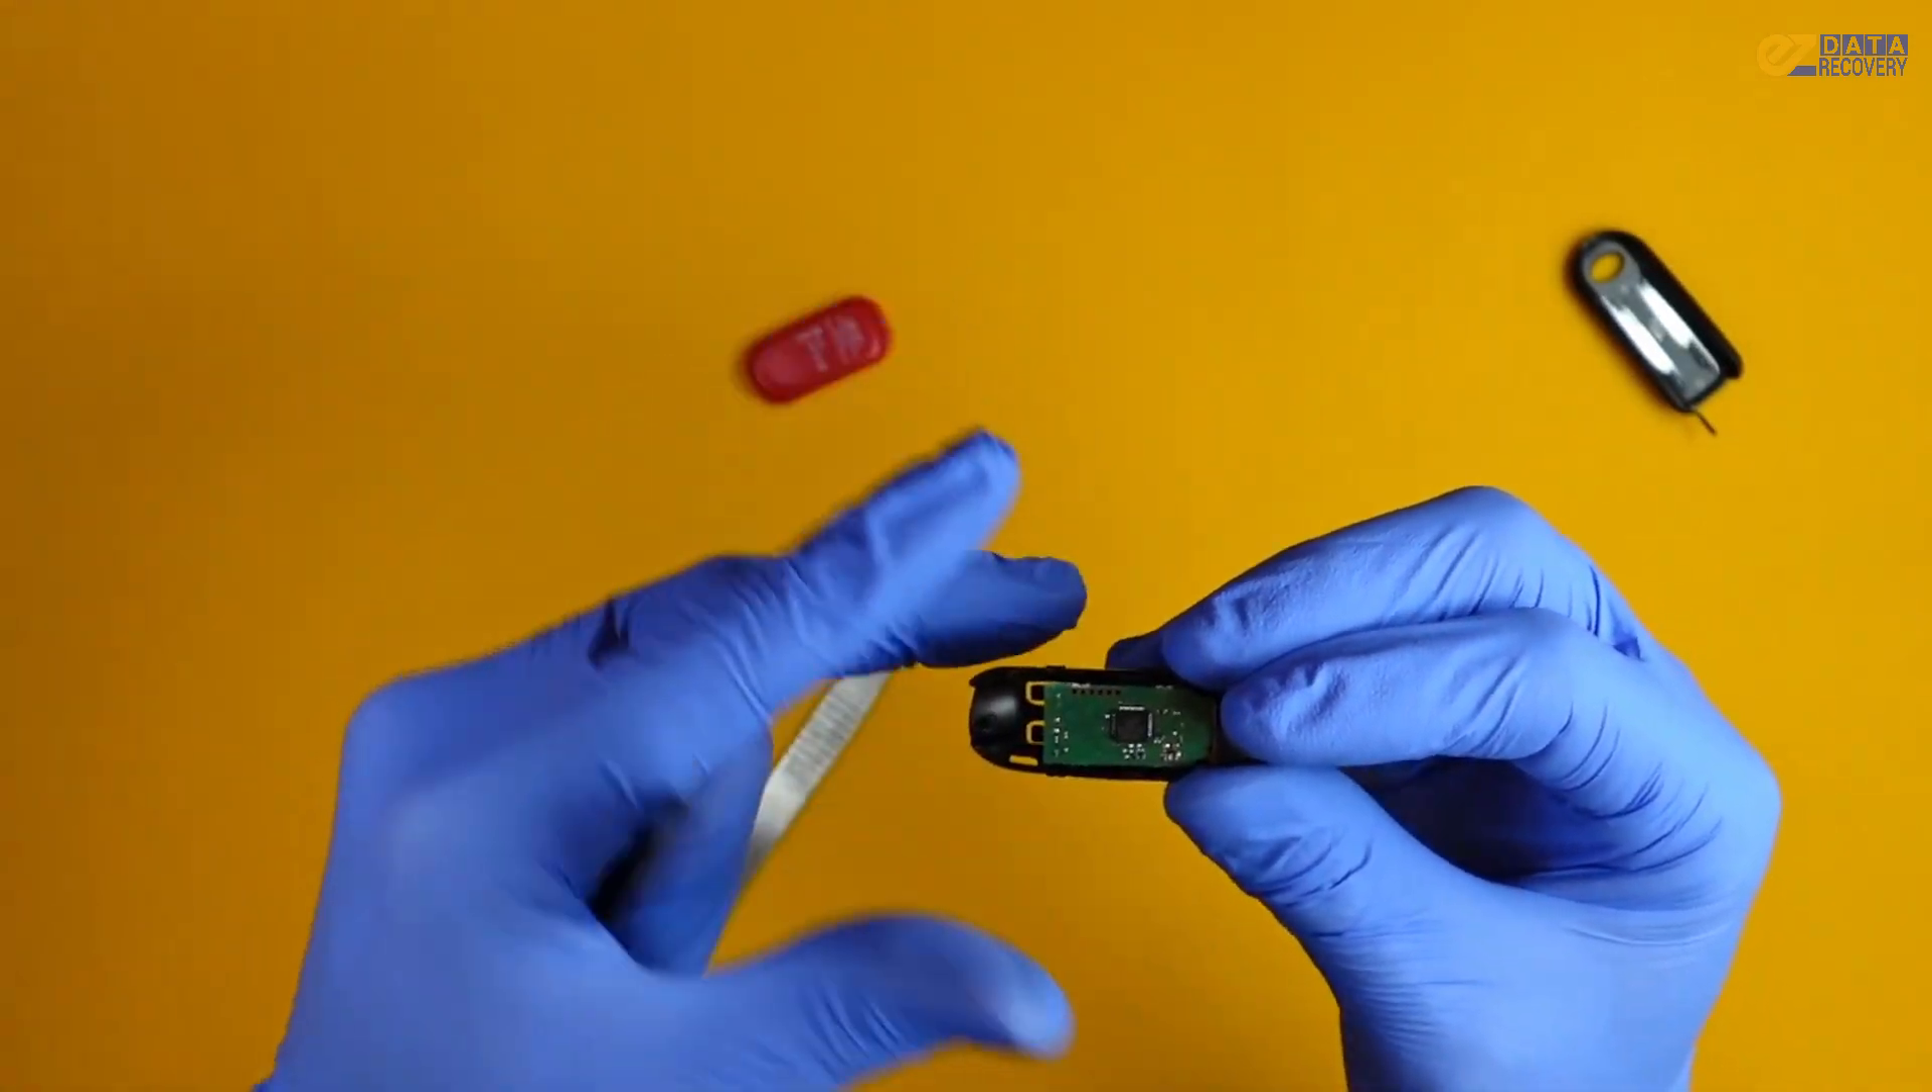Alright, so now we have the drive open here.